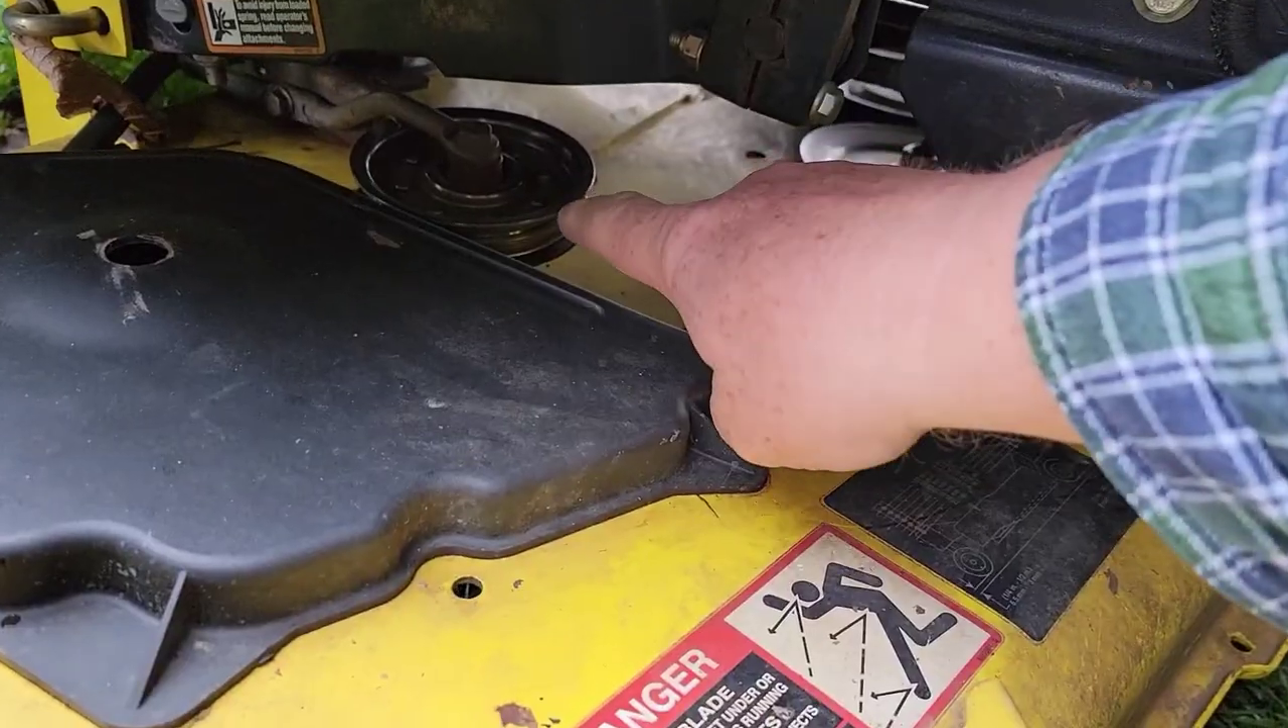And if I look down here, I can see the belt has come off the deck. It mainly comes off of that pulley right there.